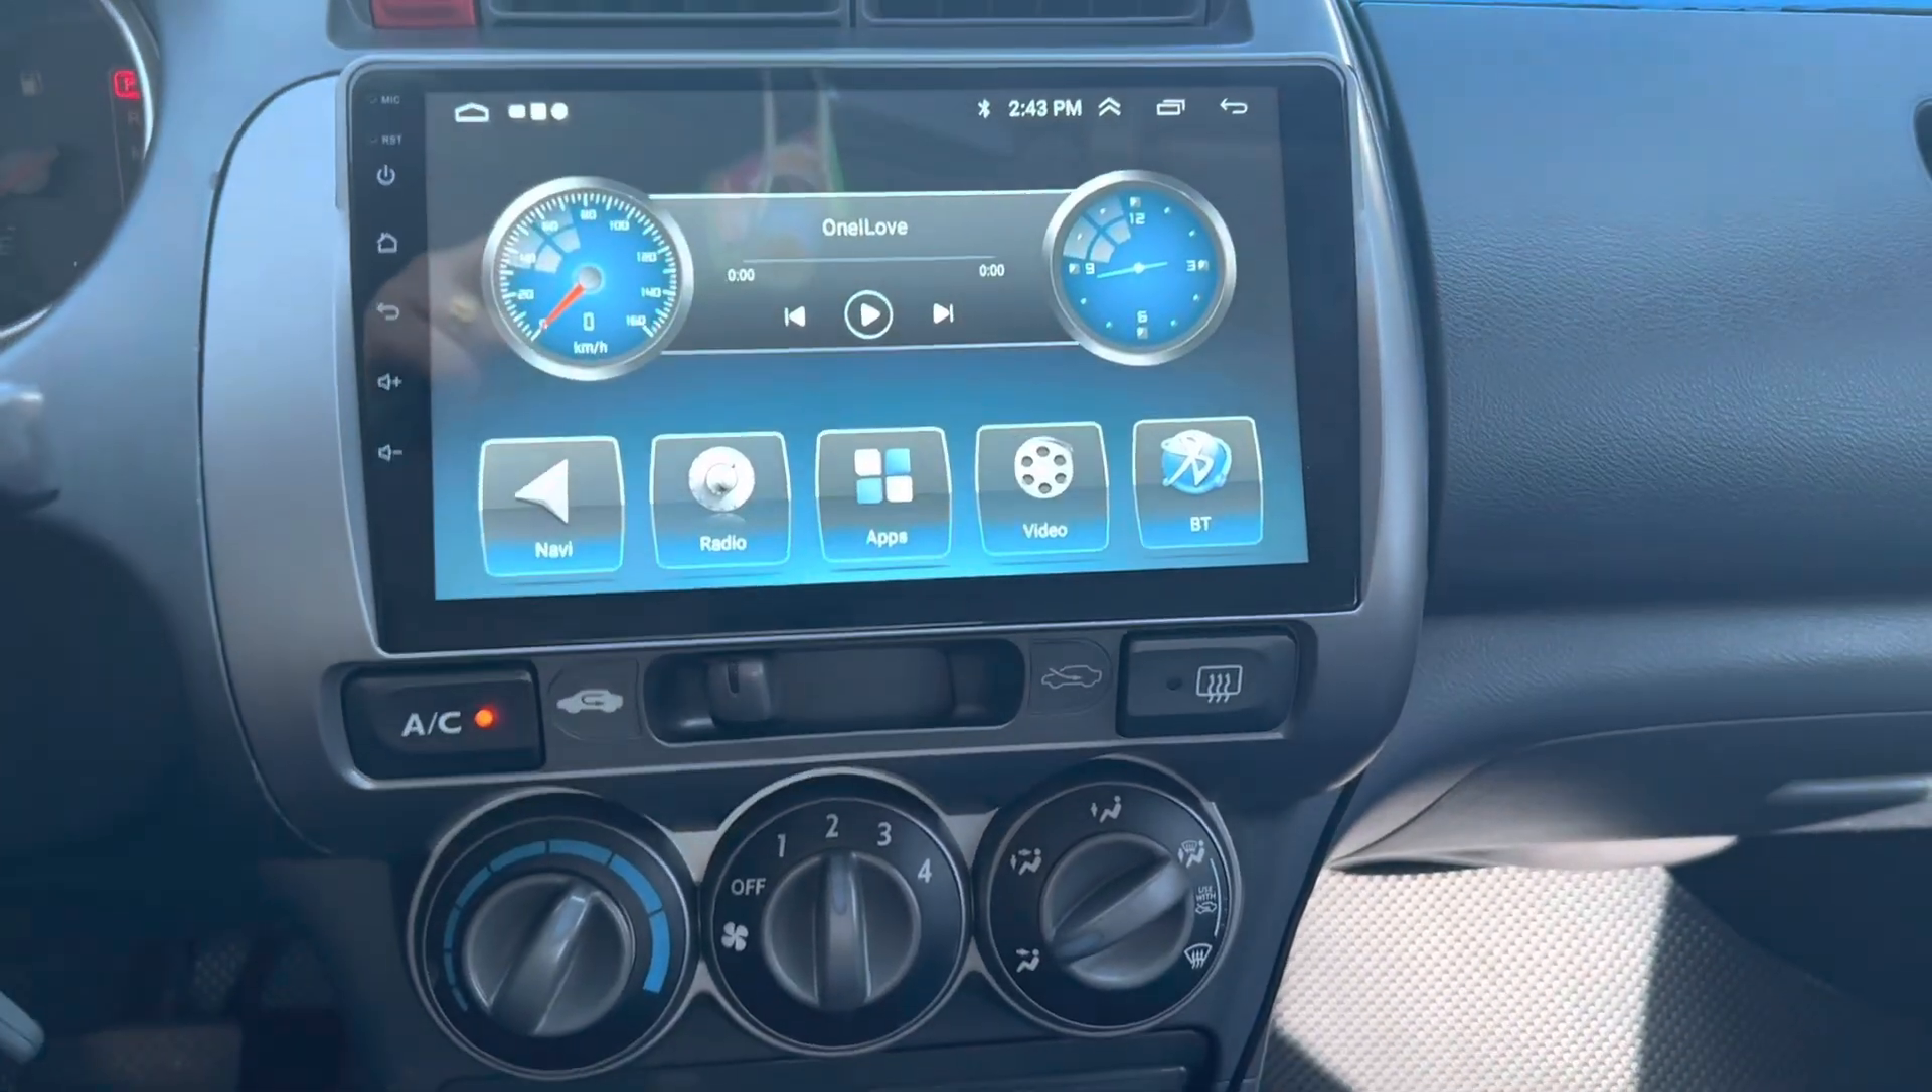So, ayan na nga mga kainday tapos na pong ikabit ni Kuya yung aming panel at head unit.